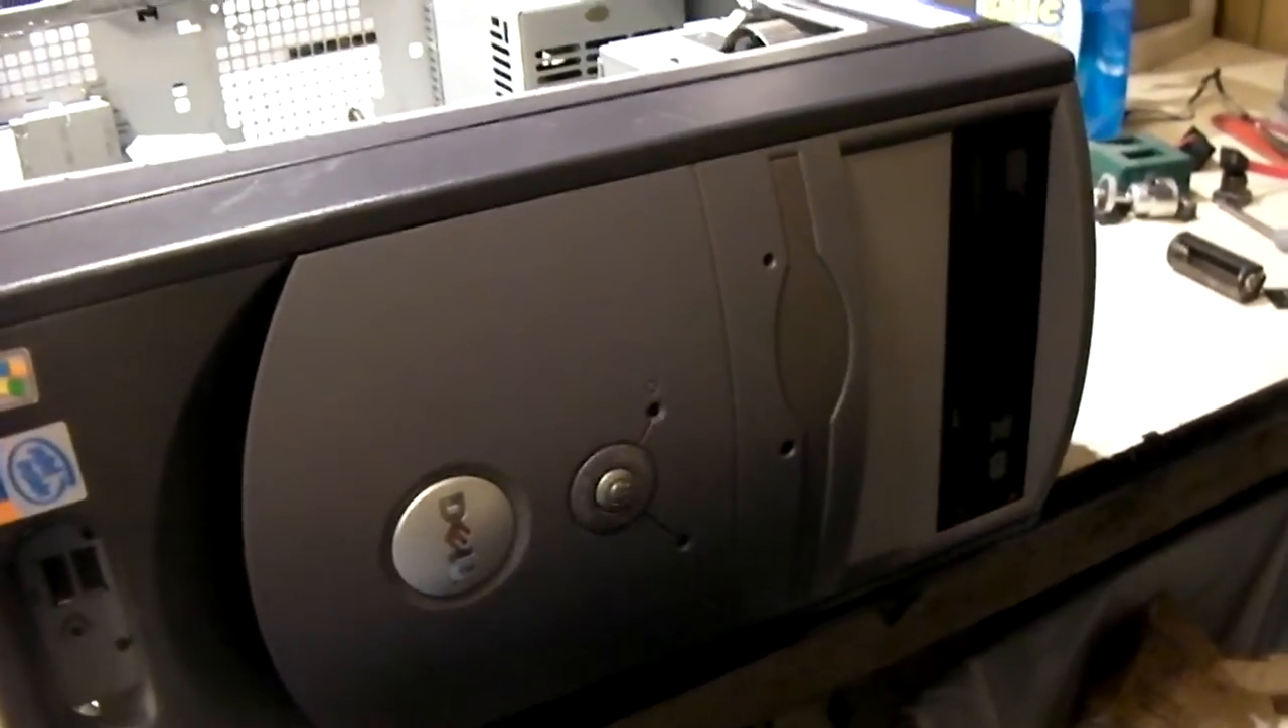So optical drive is back in there and I got the front bezel back on.